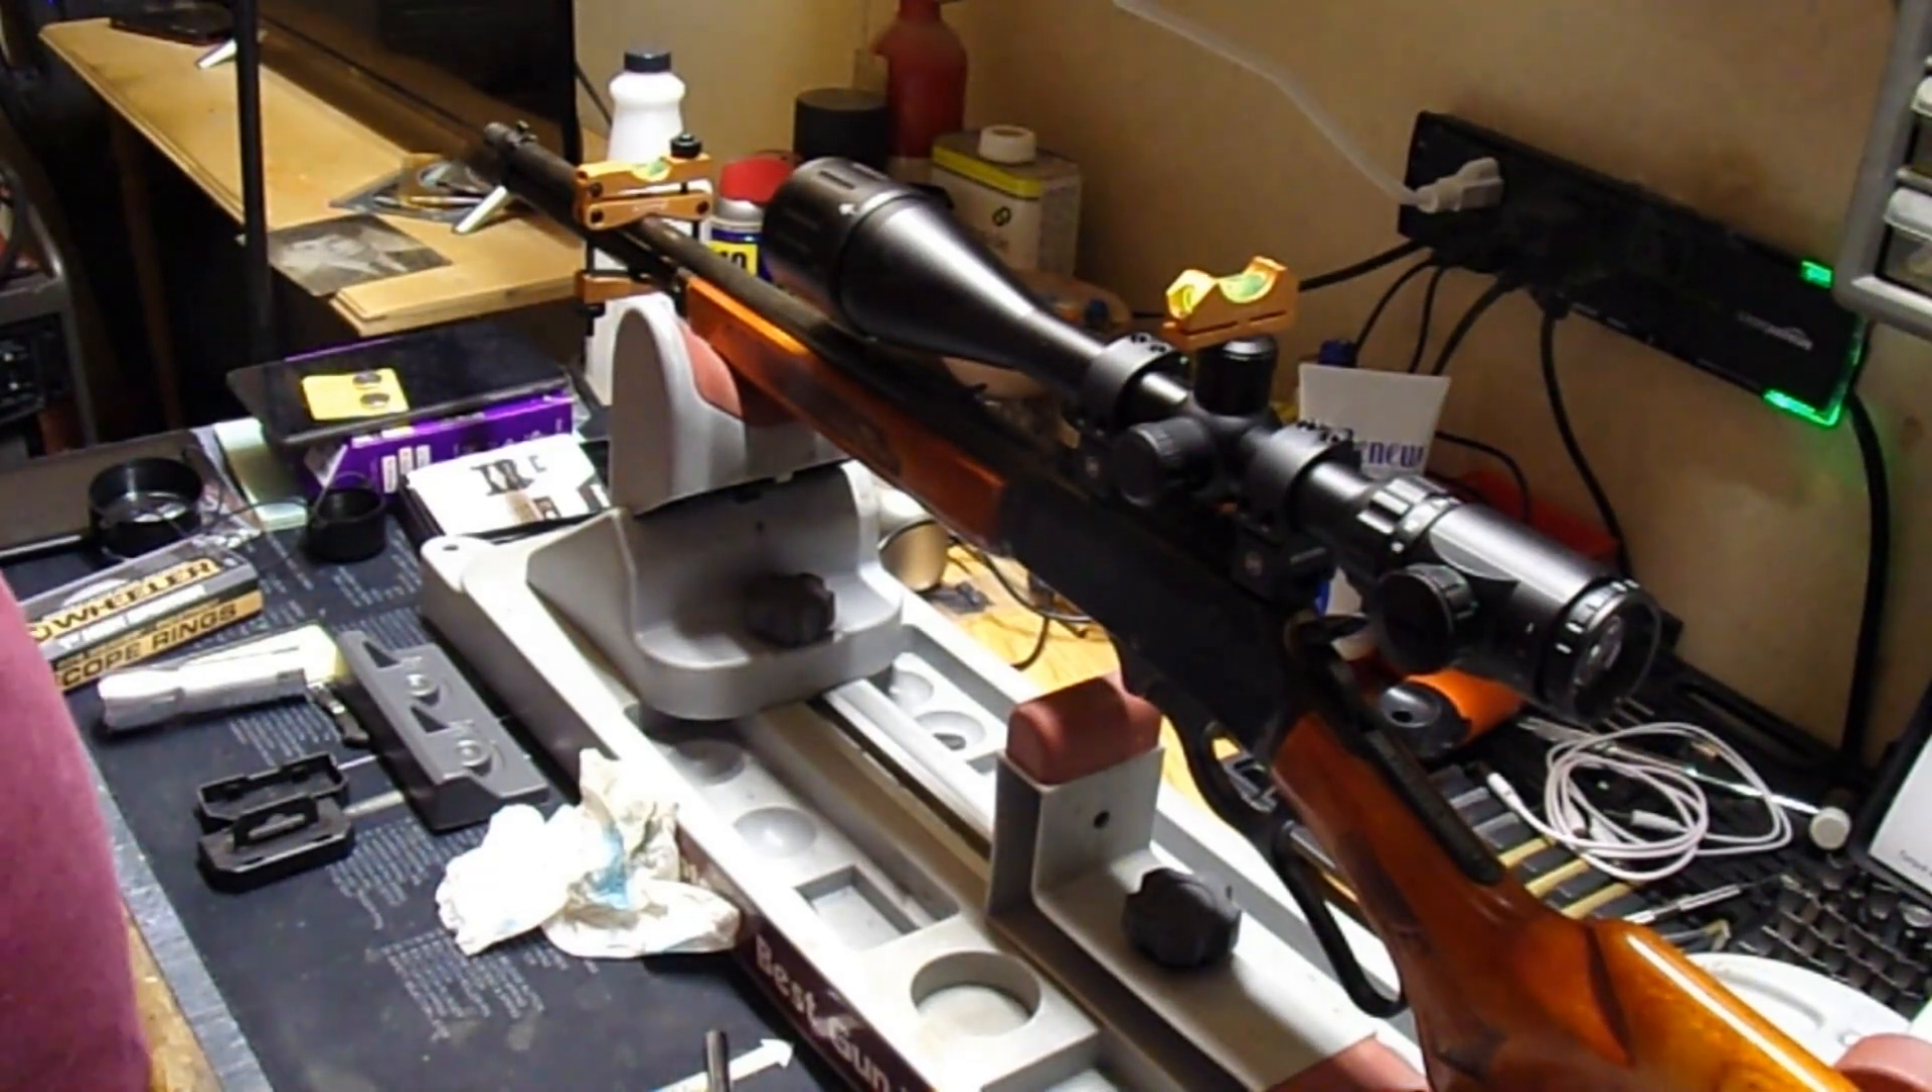That's it we have successfully mounted the scope to the rifle.